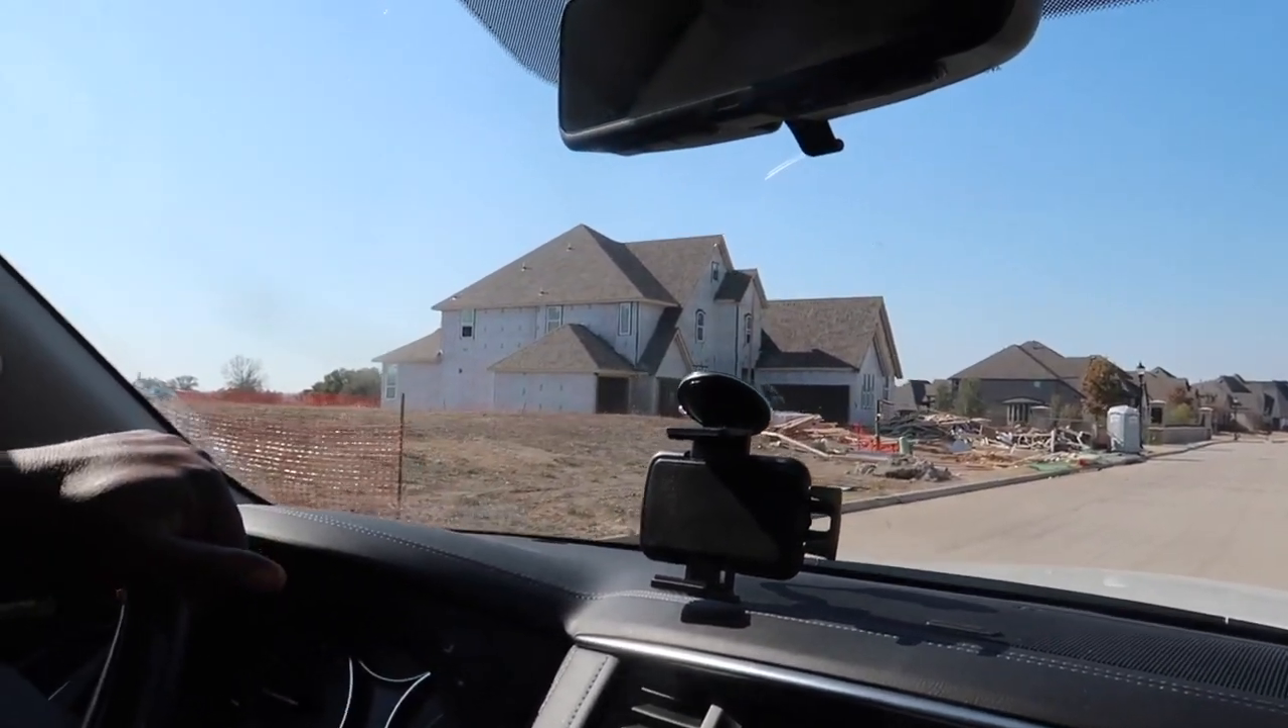Wow wow they put all the shingles on the house.